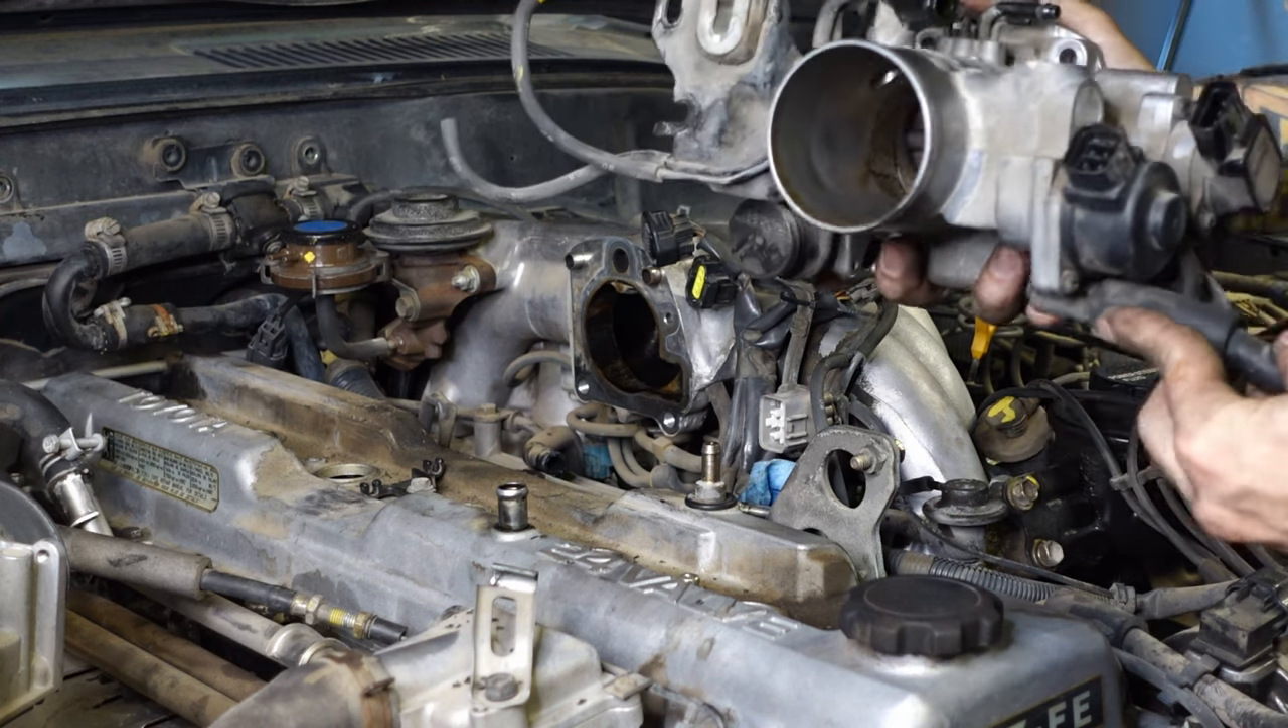And there it is. We've got the throttle body off.